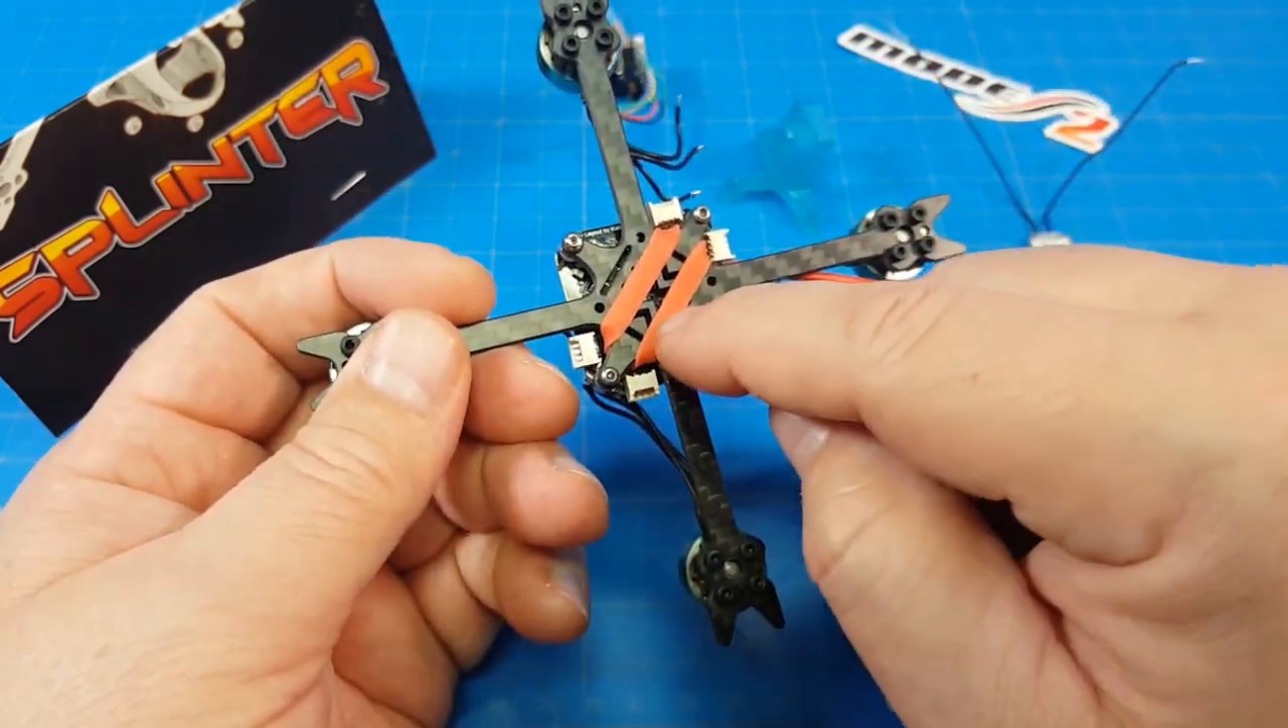I have mounted a rubber band on the bottom.